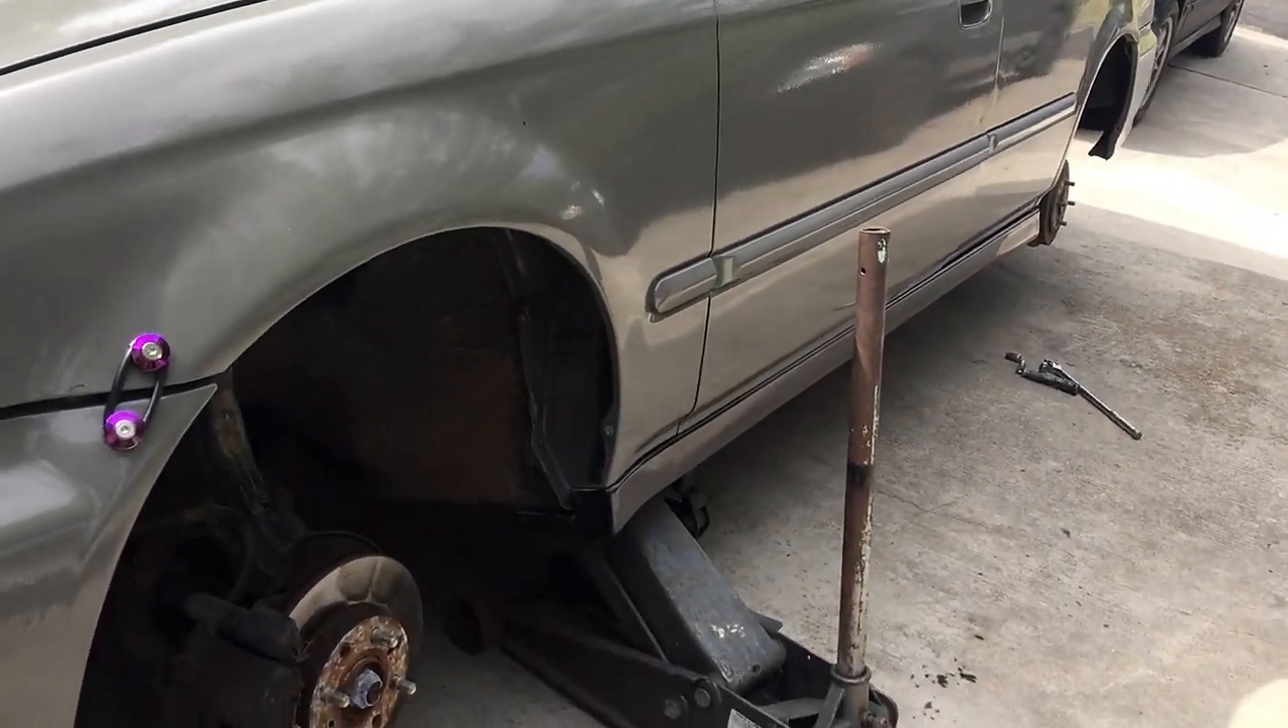All right, so we've got both the wheels off.